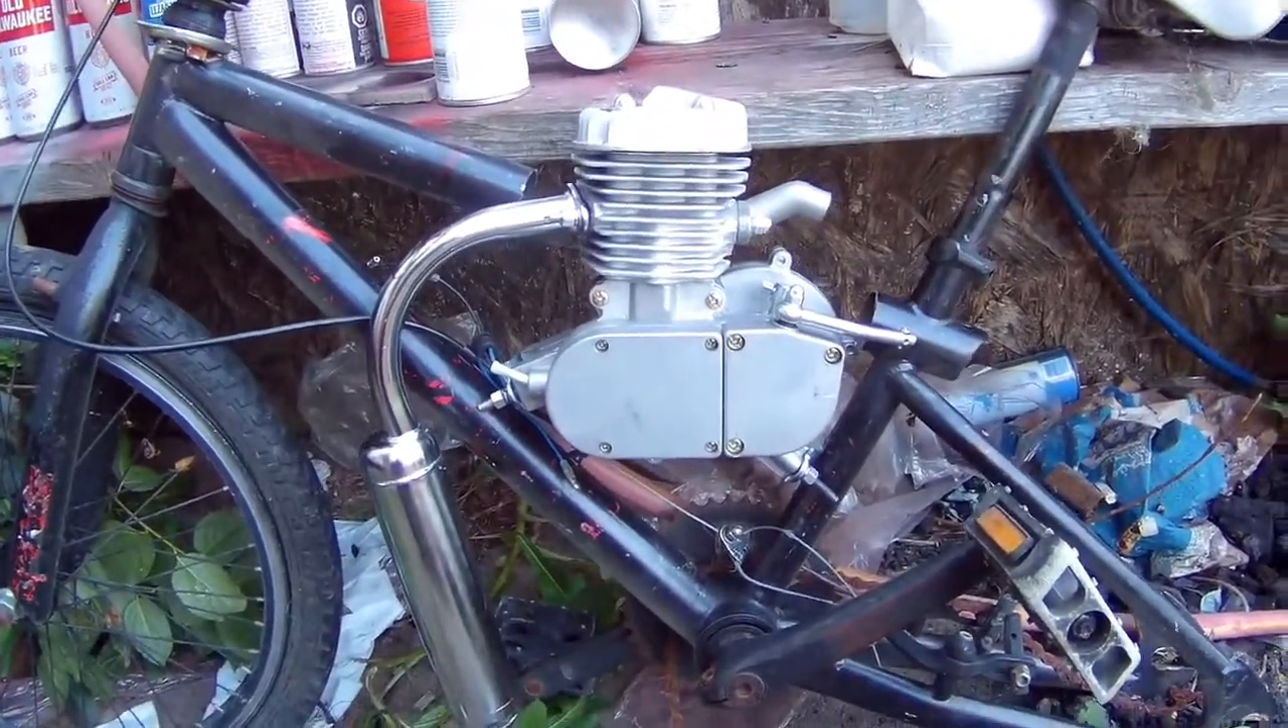As you guys can see the engine fits in there perfect now.